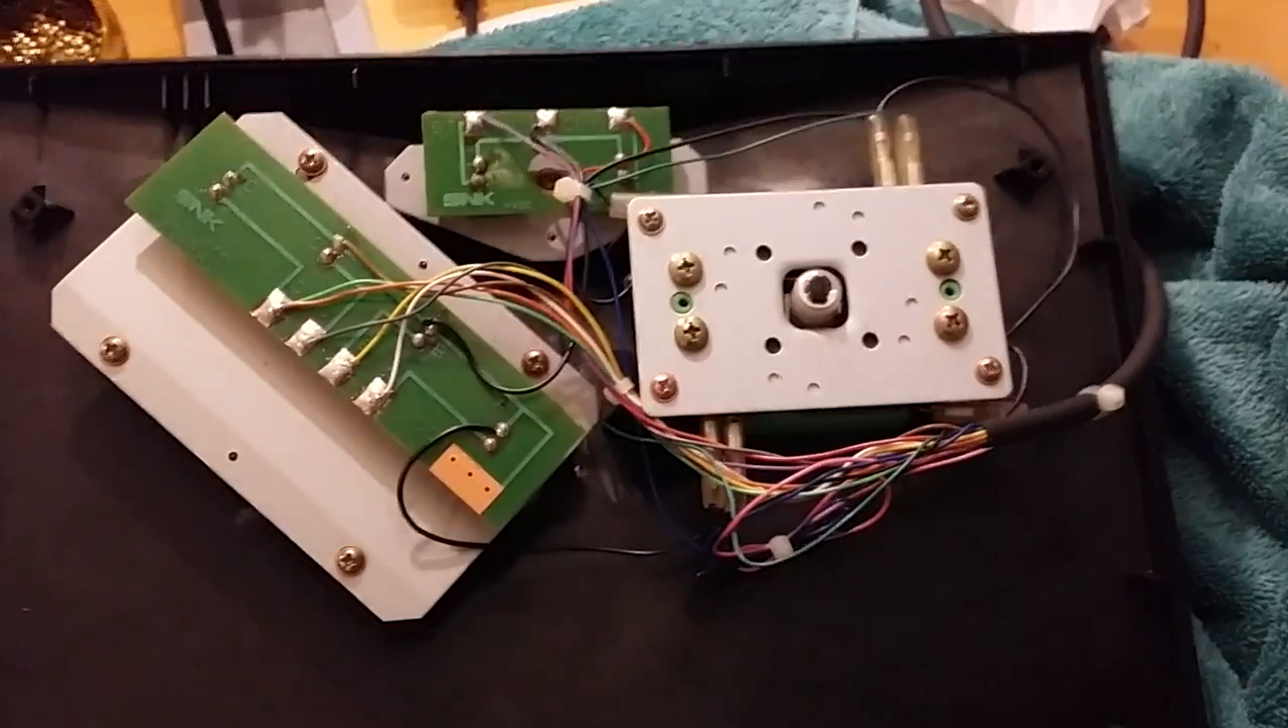So I've already removed the back side of this stick and this is the internals.